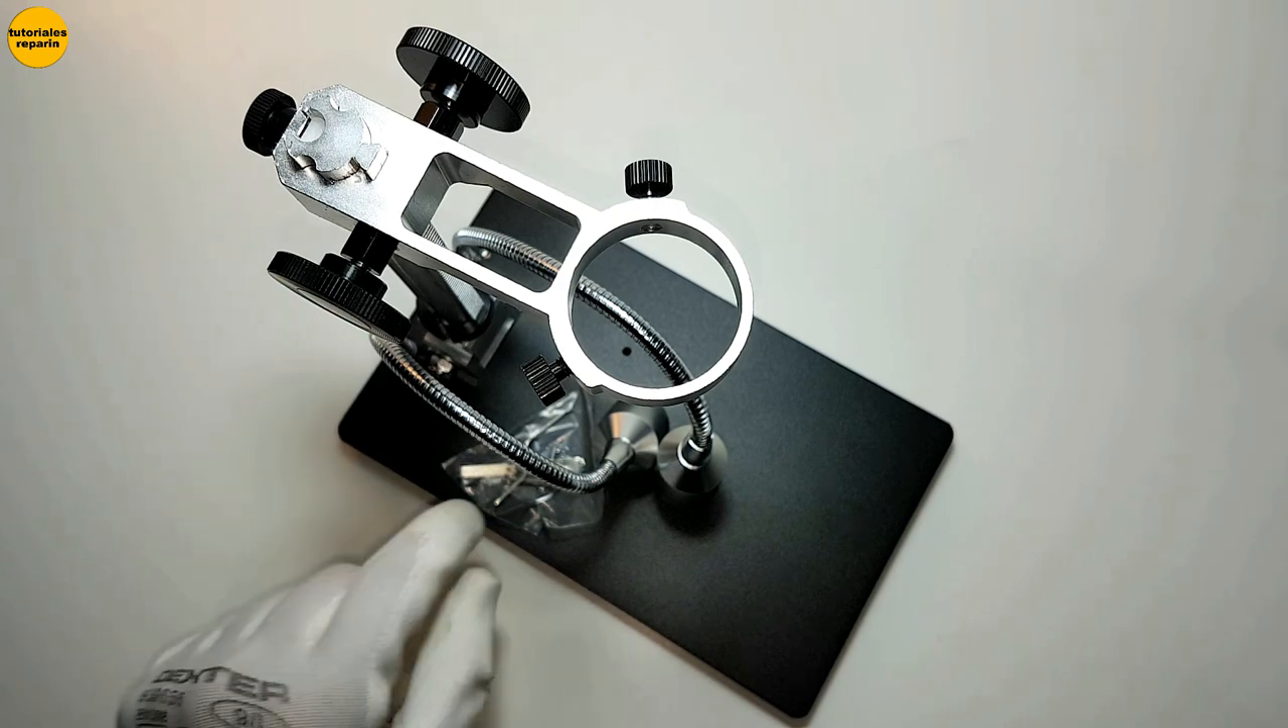Como podemos ver, ya tenemos montado la base con el cuerpo del microscopio.